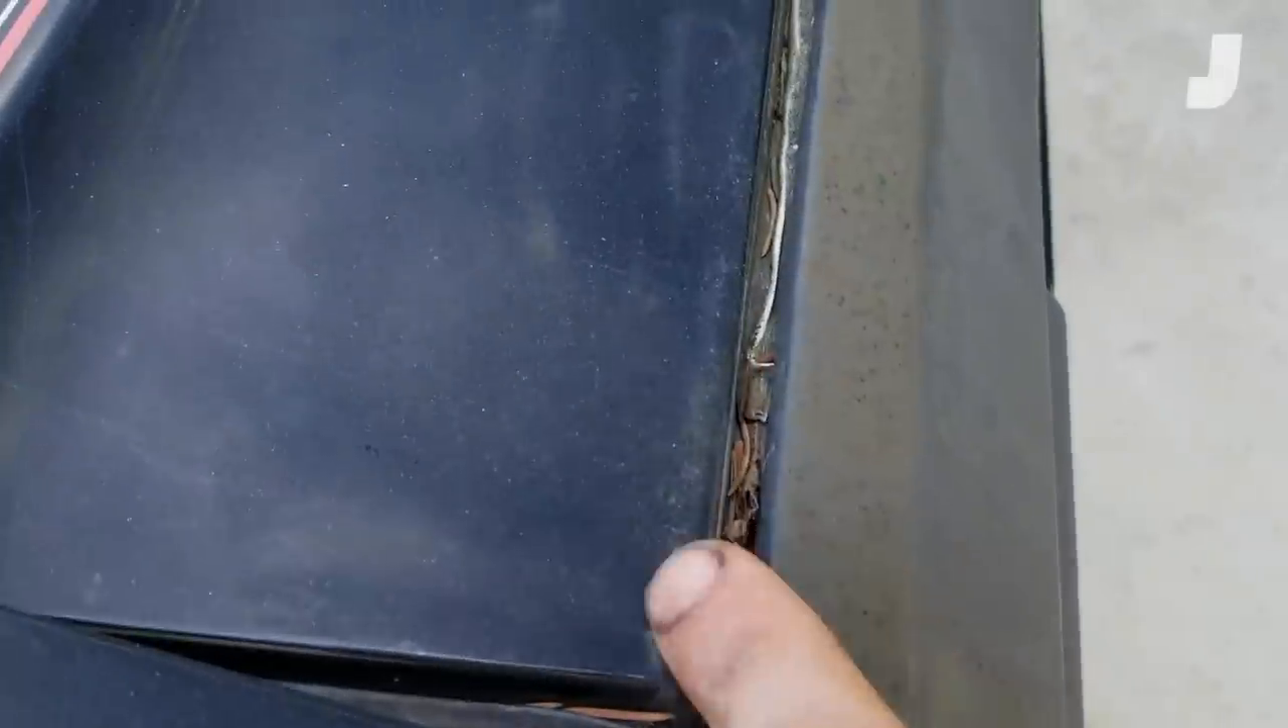I don't like the hood. I don't really like the gap. It's just too big of a gap here, so I'll have to make some adjustments later, but this should be enough to get me through inspection.